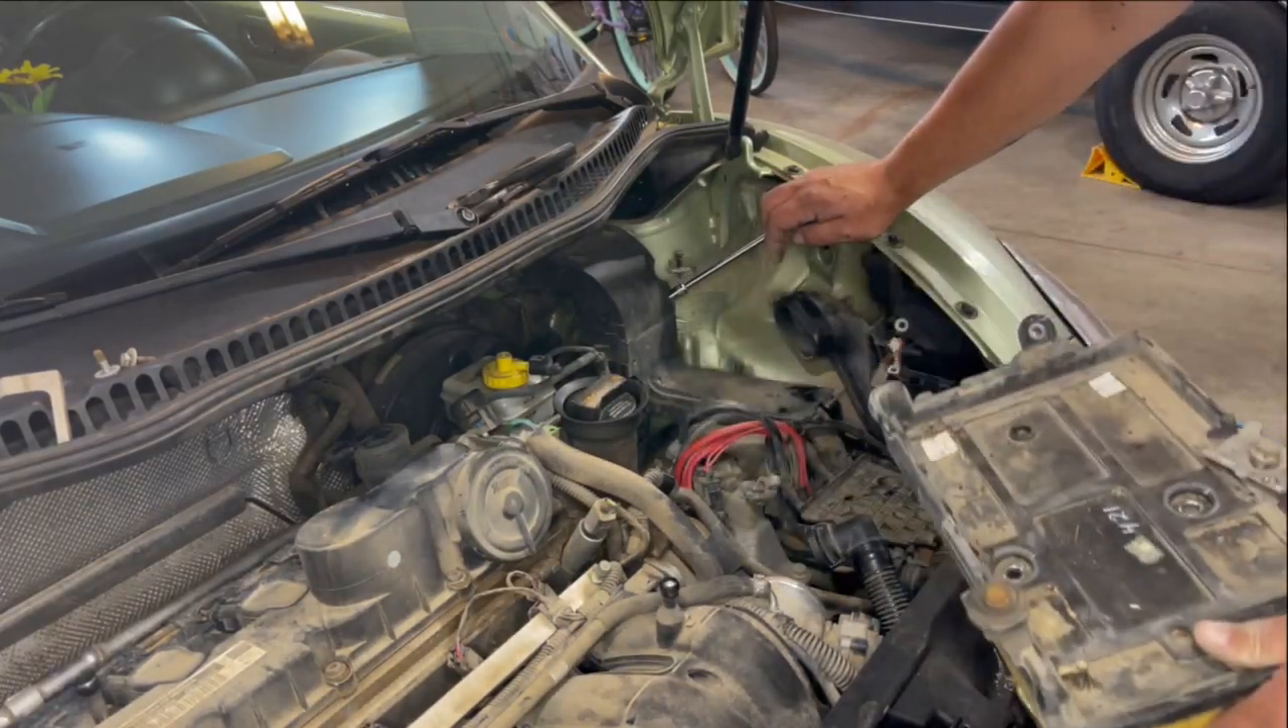And the battery box is now removed.